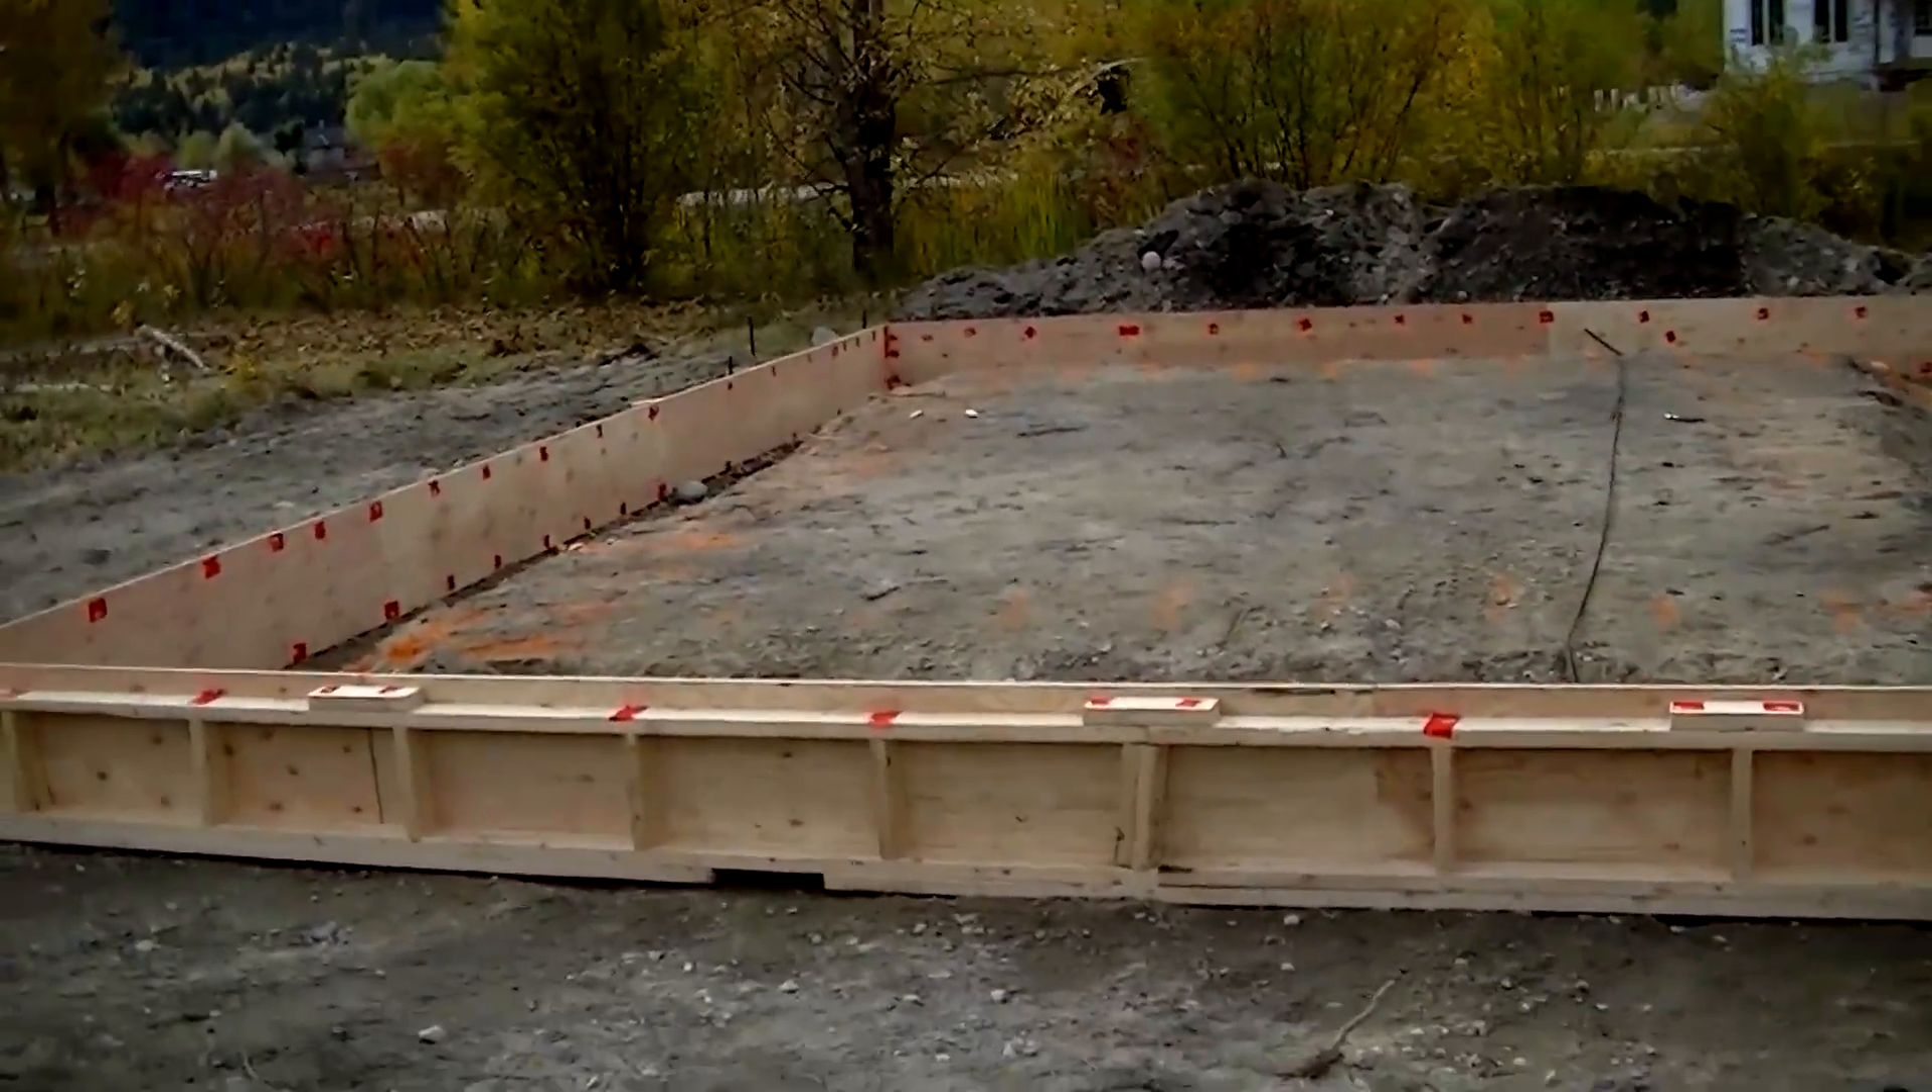So I got all those forms dragged over this morning and screwed all my plywood on, got them into place there.